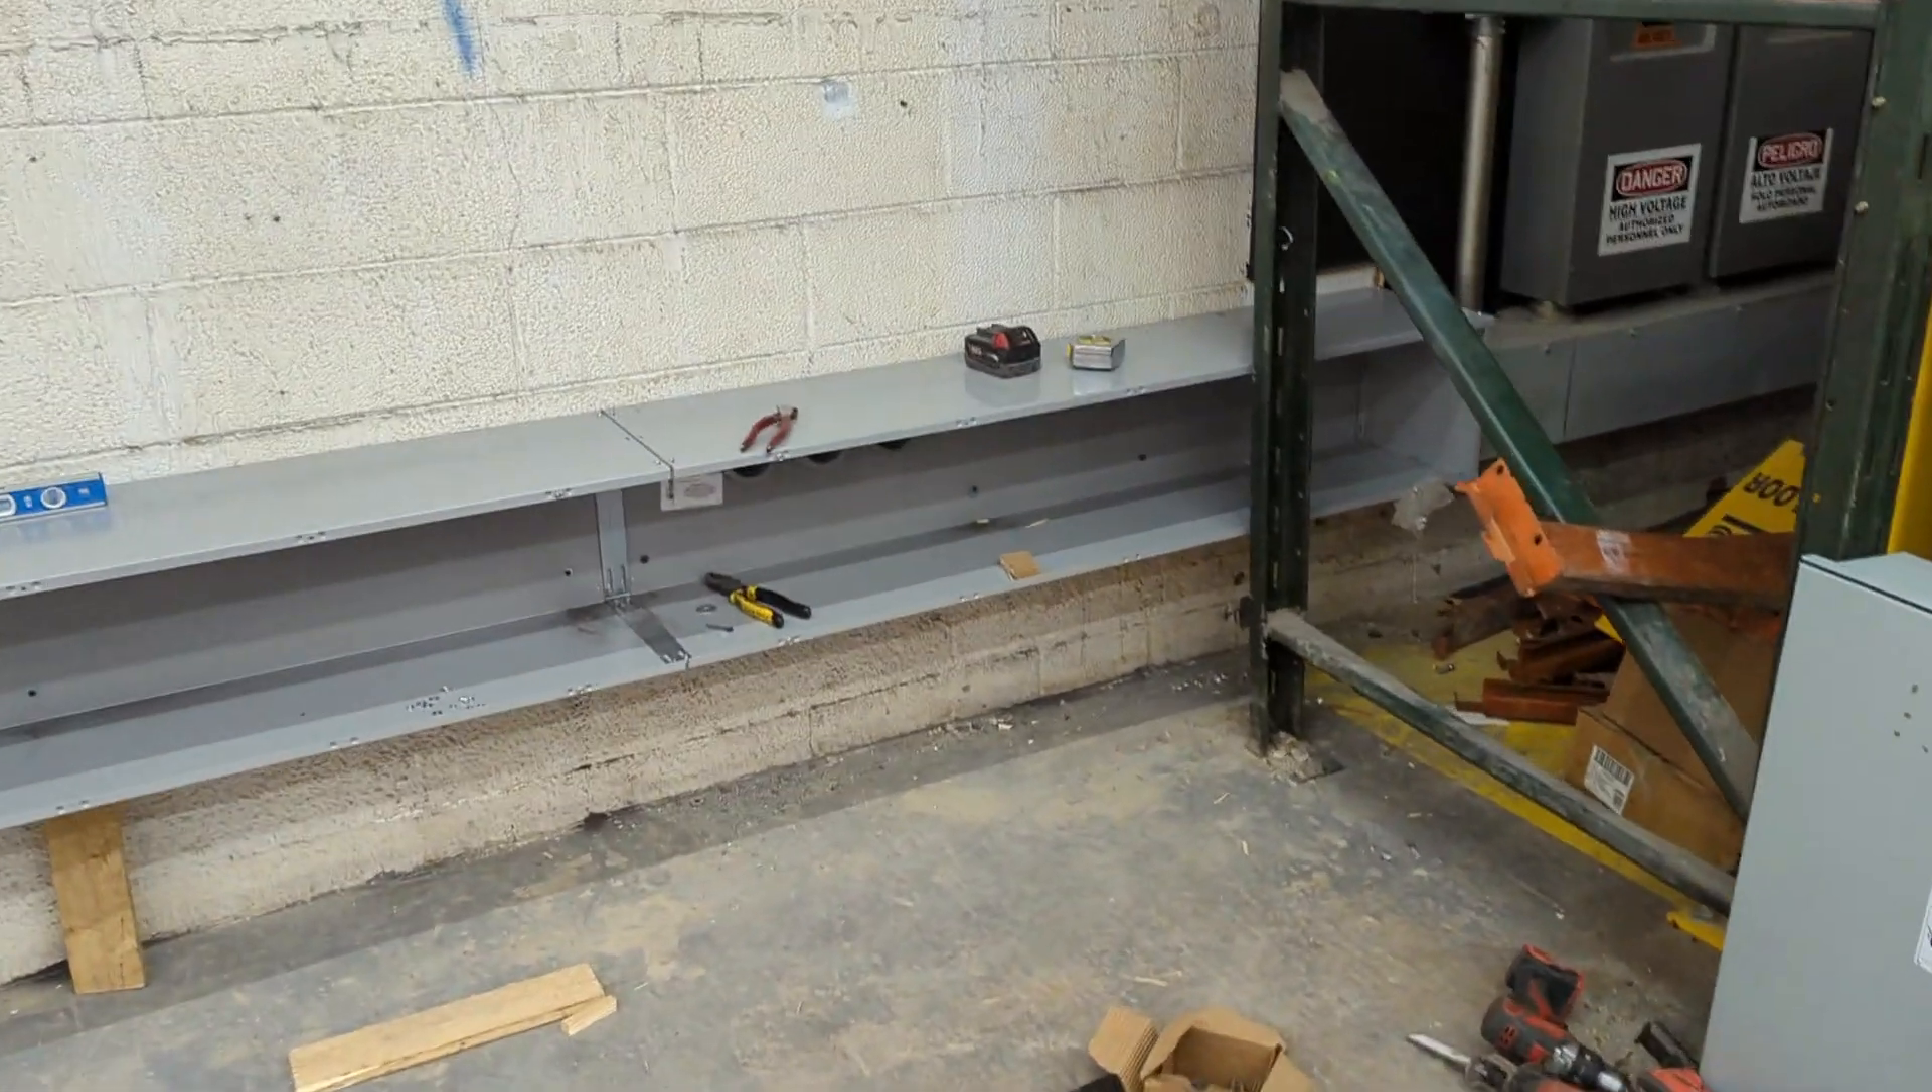Bueno ya instale el trough donde que van a entrar los cables.